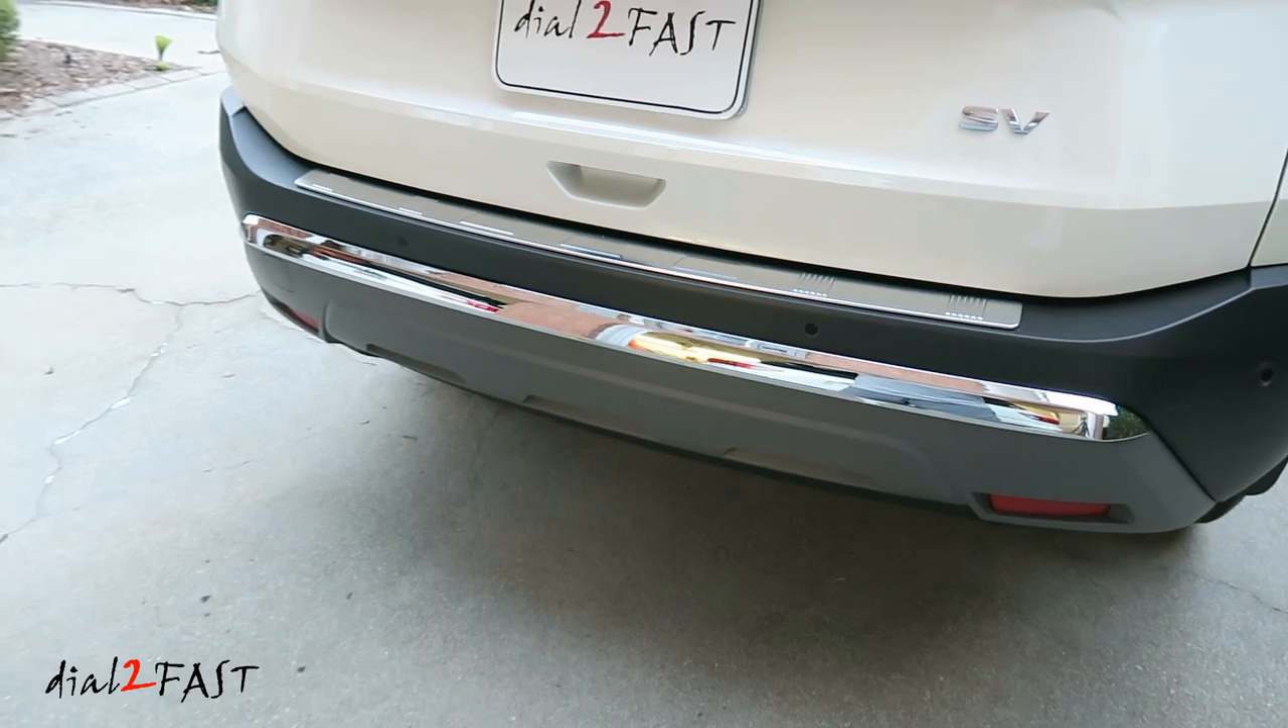Here's a look at the installed trim on the back.